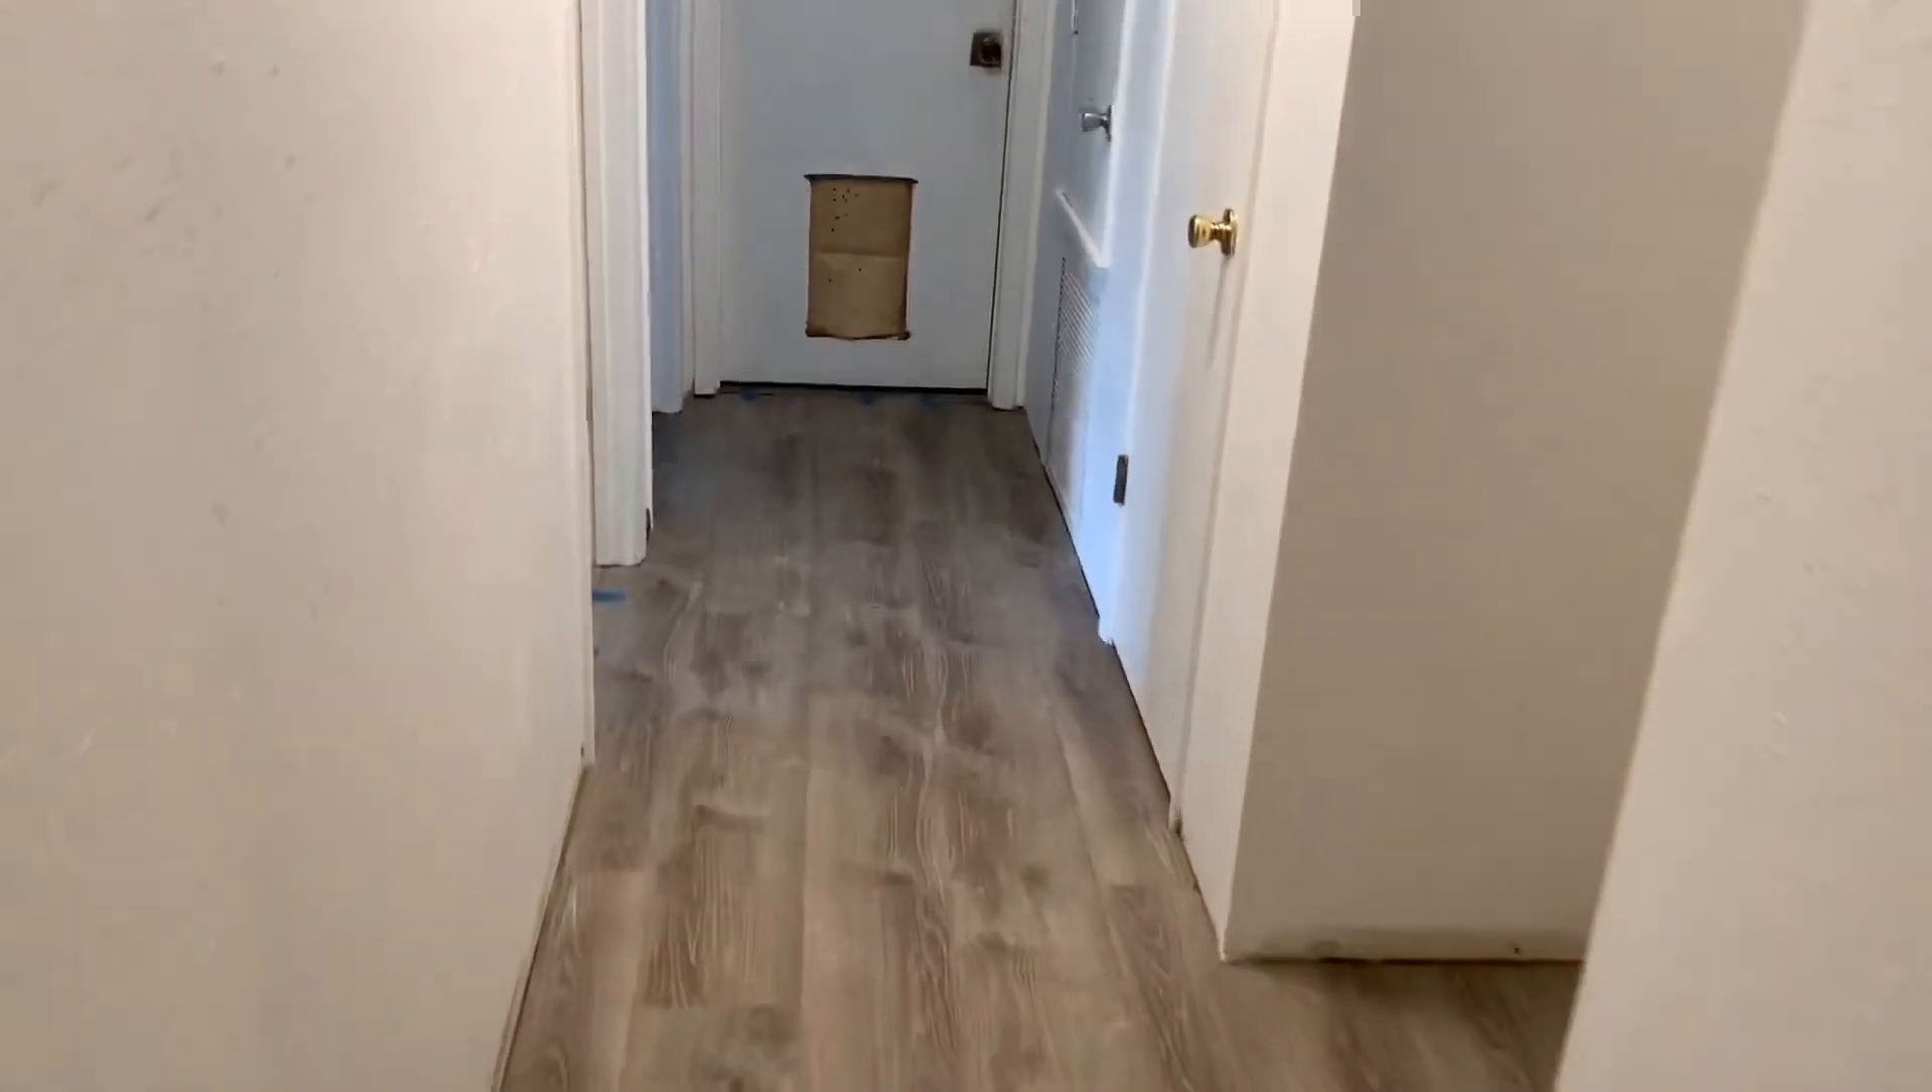And here's the final result of the floors you can see they're finished the walls are painted all we need now are the baseboards but this is the complete project.